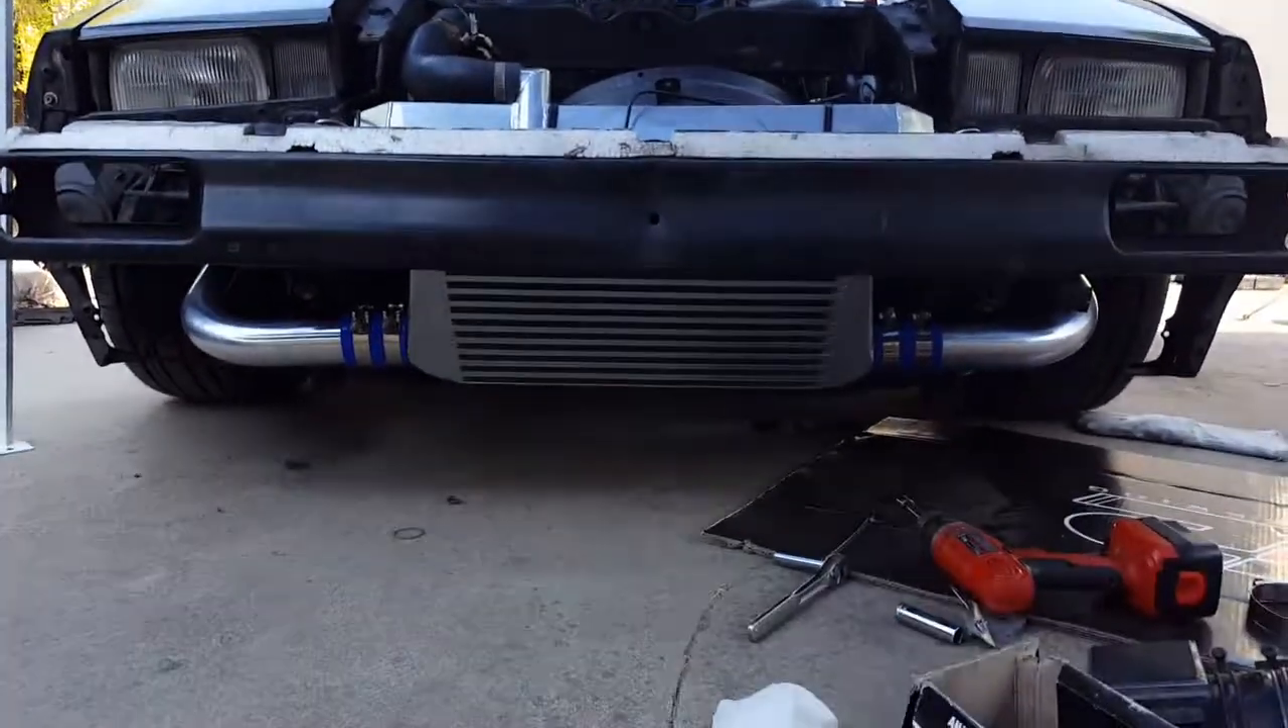Hey guys, I just finished installing the intercooler on my 1986 300ZX Turbo.